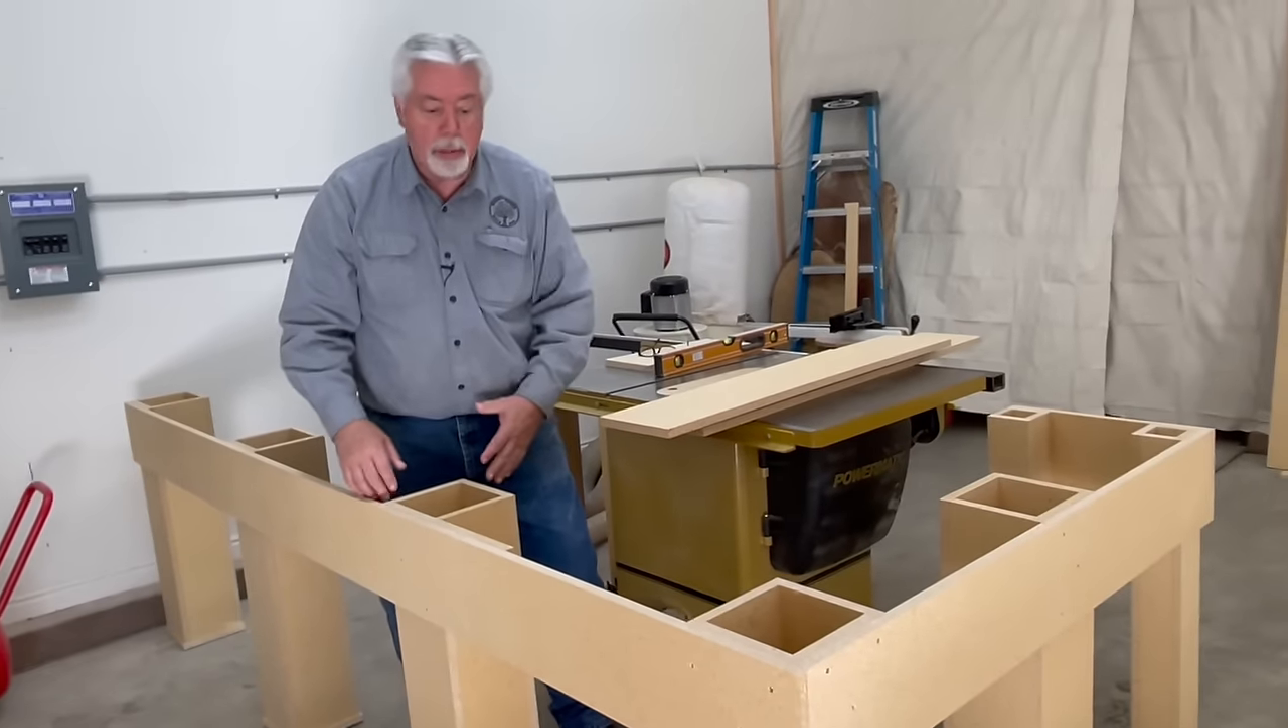We now have our posts our columns set into the configuration that I wanted to have them for the bottom of our table.